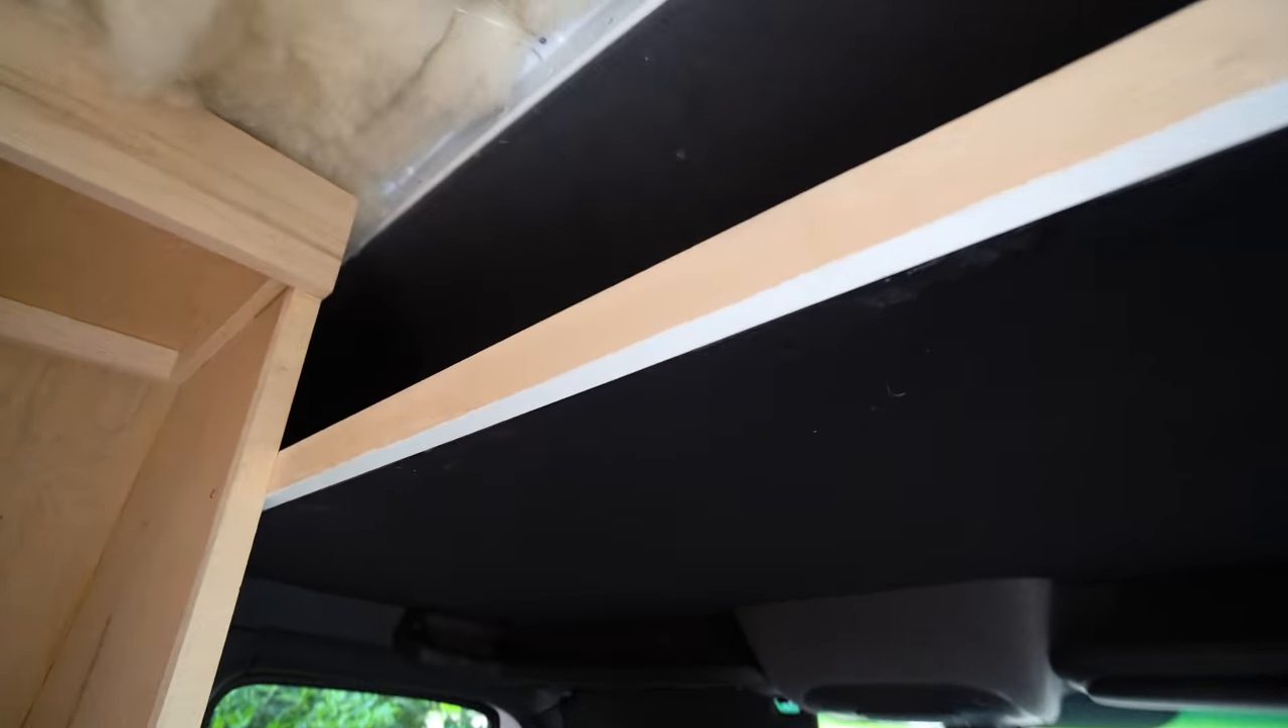We got the headliner shelf all in.